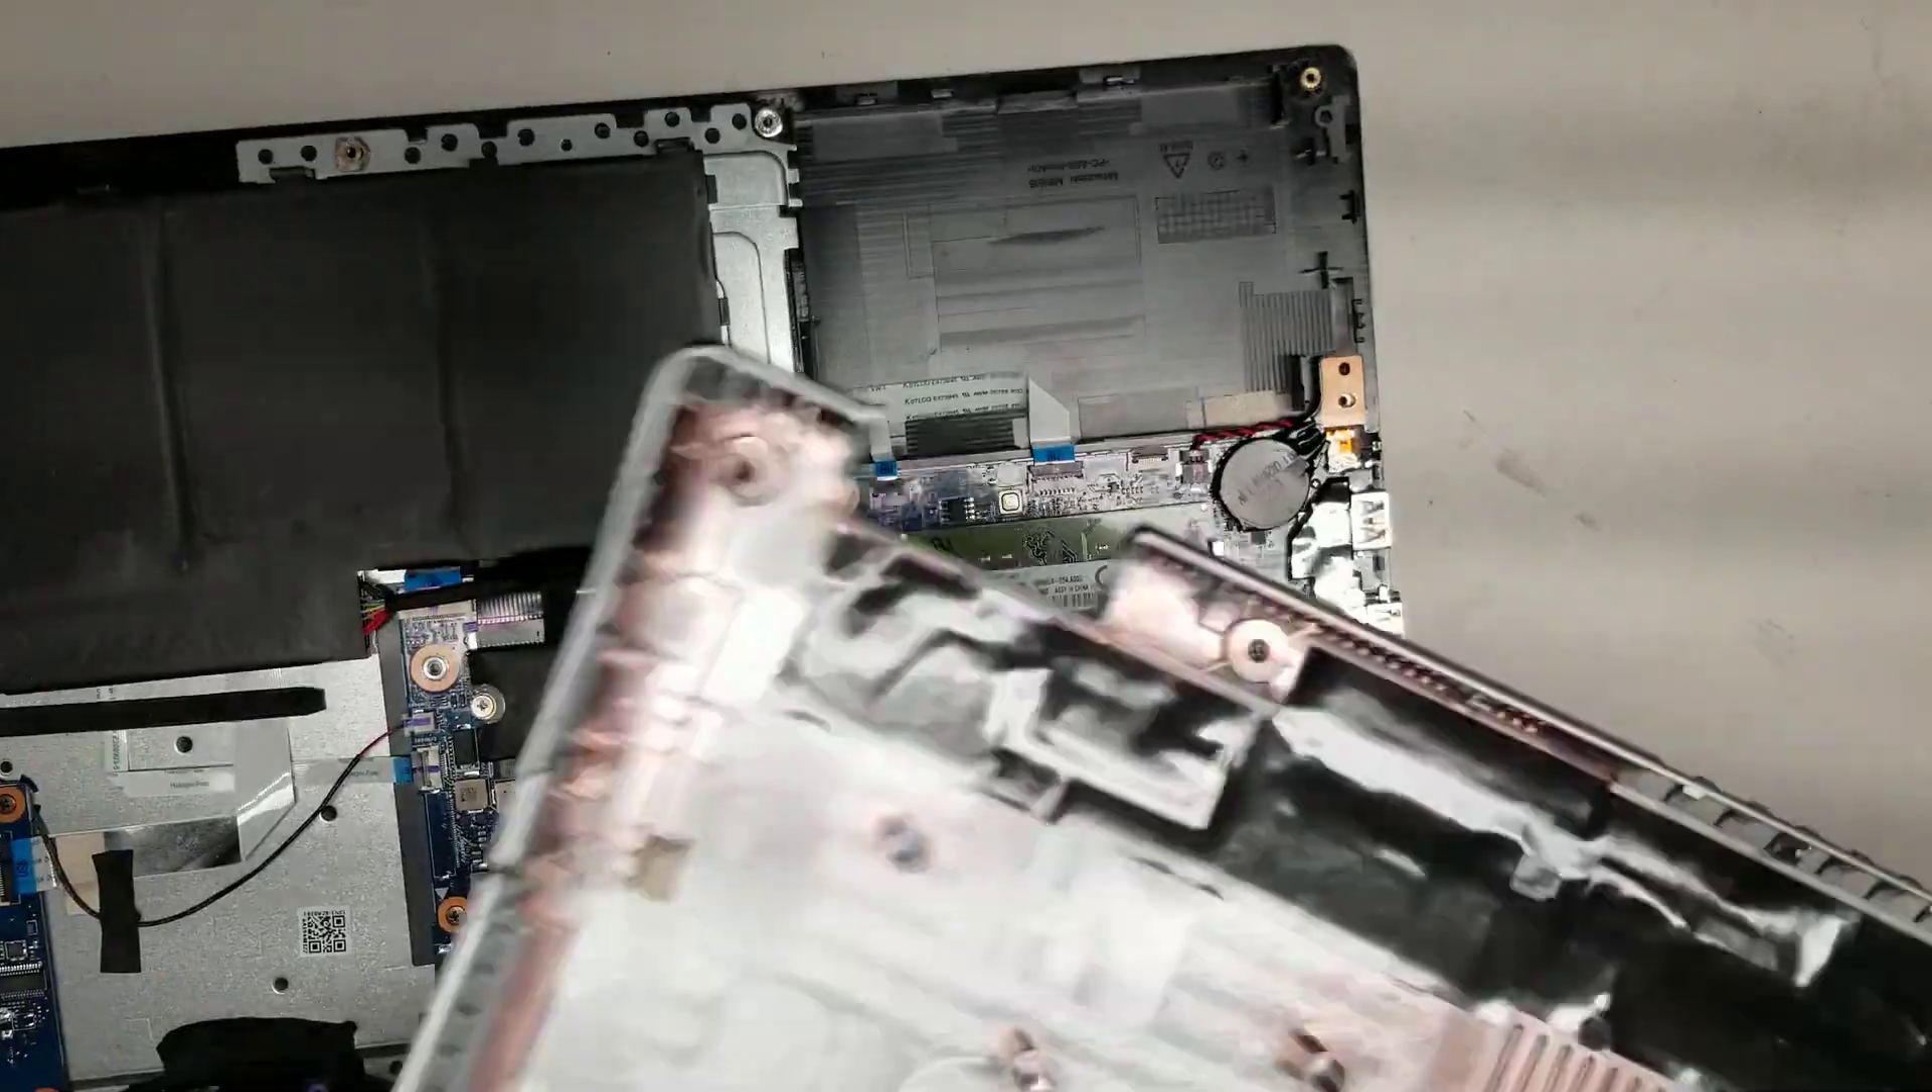Yep, so you got the cover off, just like that.